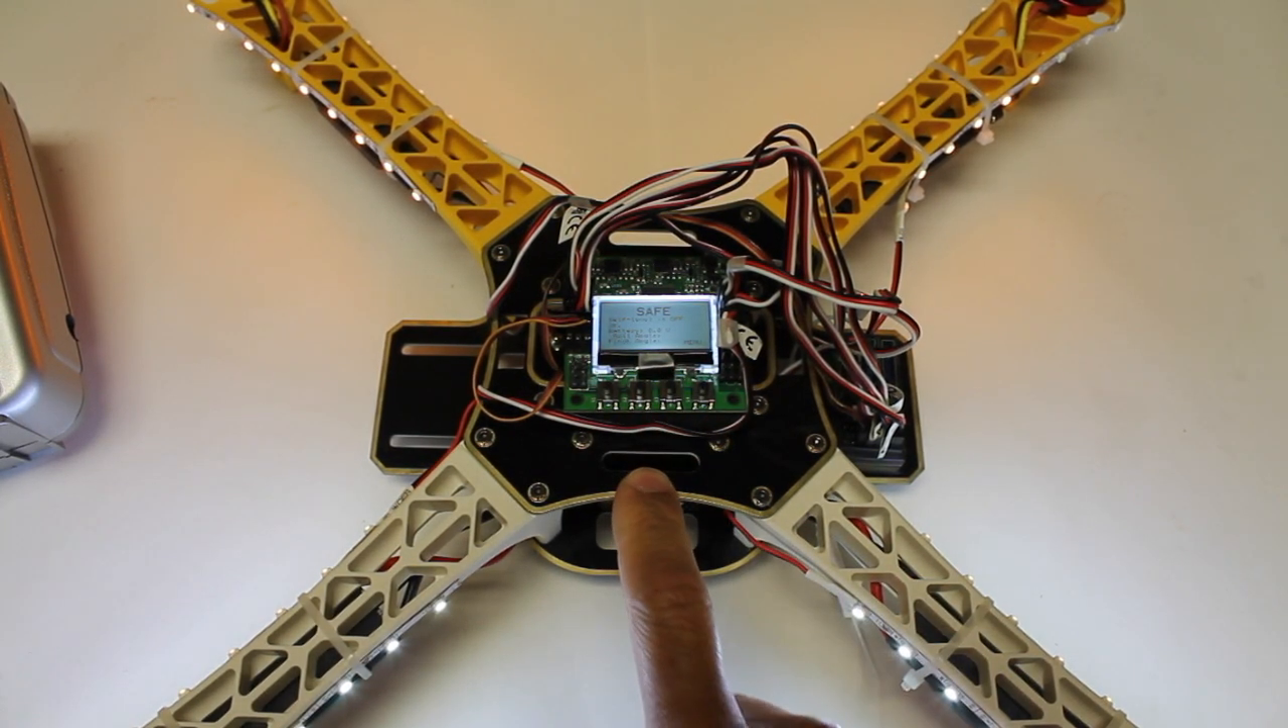Okay, and as you can see, I've just gone ahead and mounted the KK board on the top plate, just for simplicity's sake.